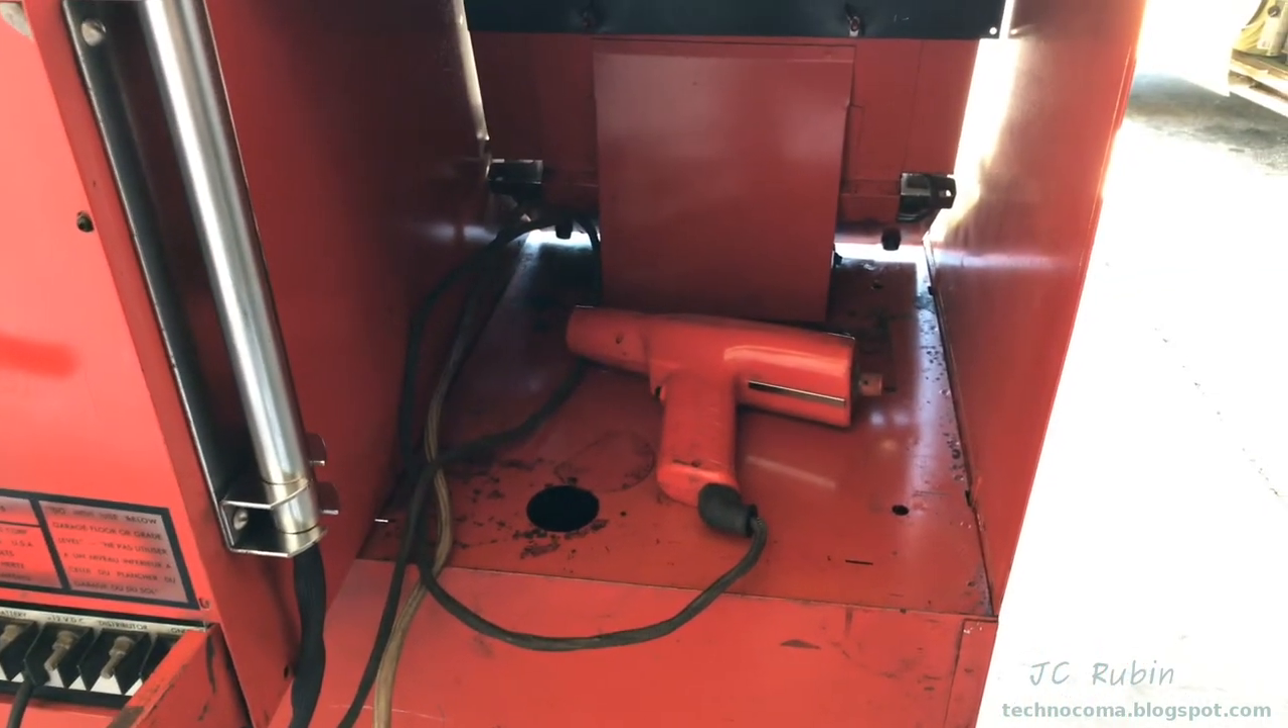I've also connected the timing gun in now that it's been cleaned up. And installed it on location in the back of the cart here where it sits.